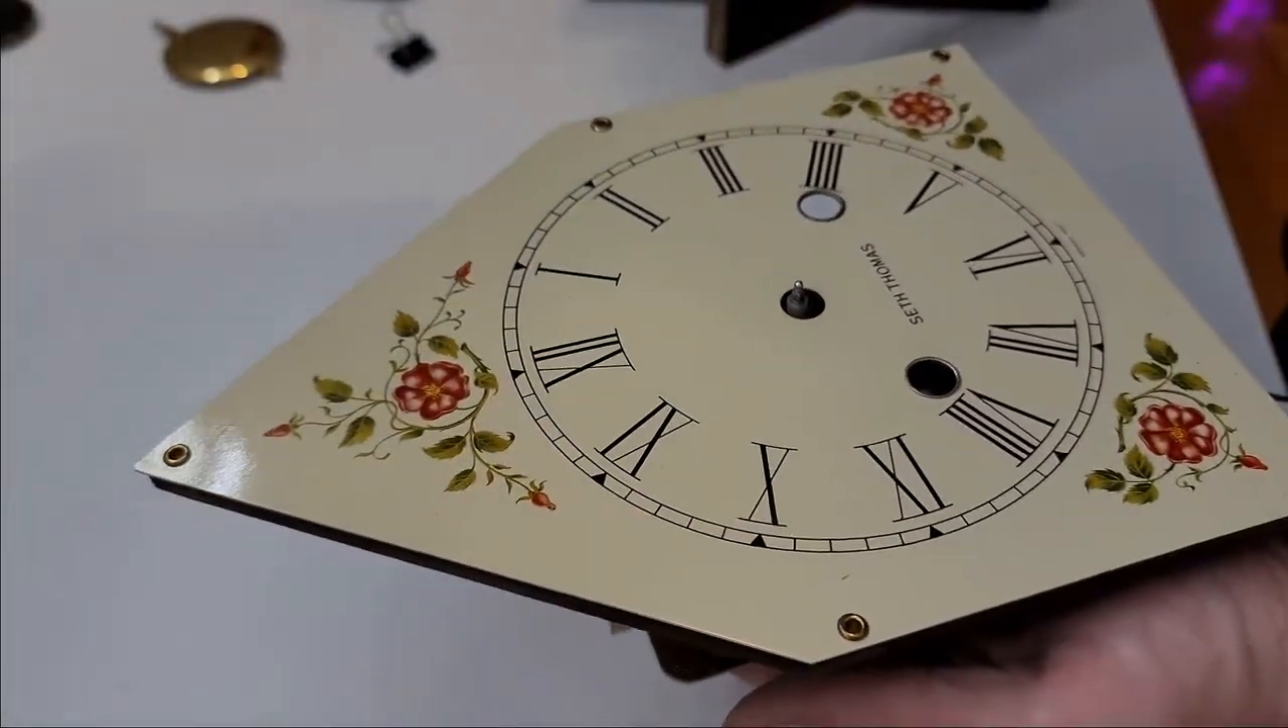I already removed the hands from the clock itself.